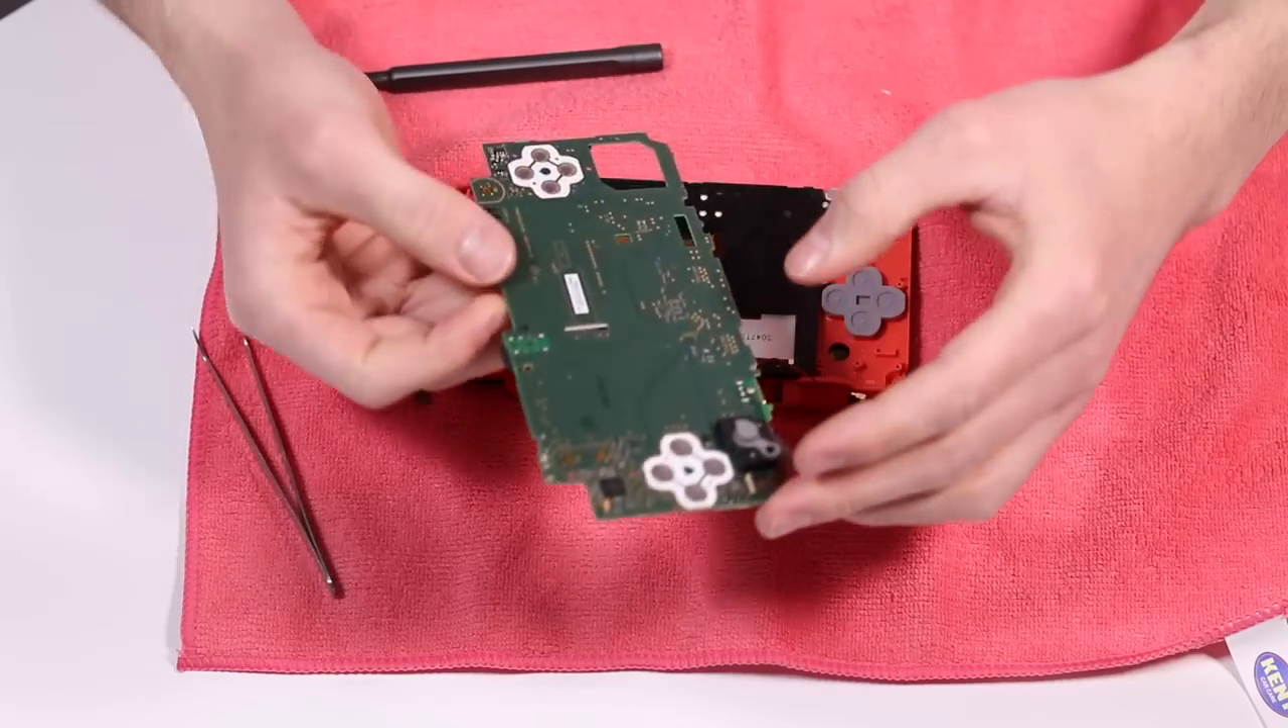Okay, and that is the main board removed.